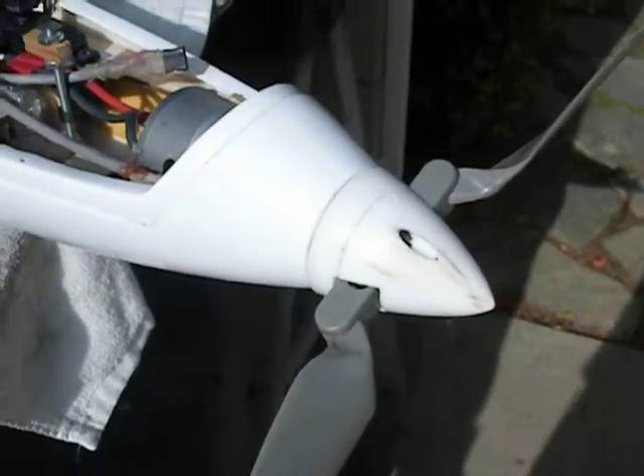So, I found a spinner set that does fit, and it's from a Tower Hobbies siren kit. And that just about fits the front of the fuselage here.